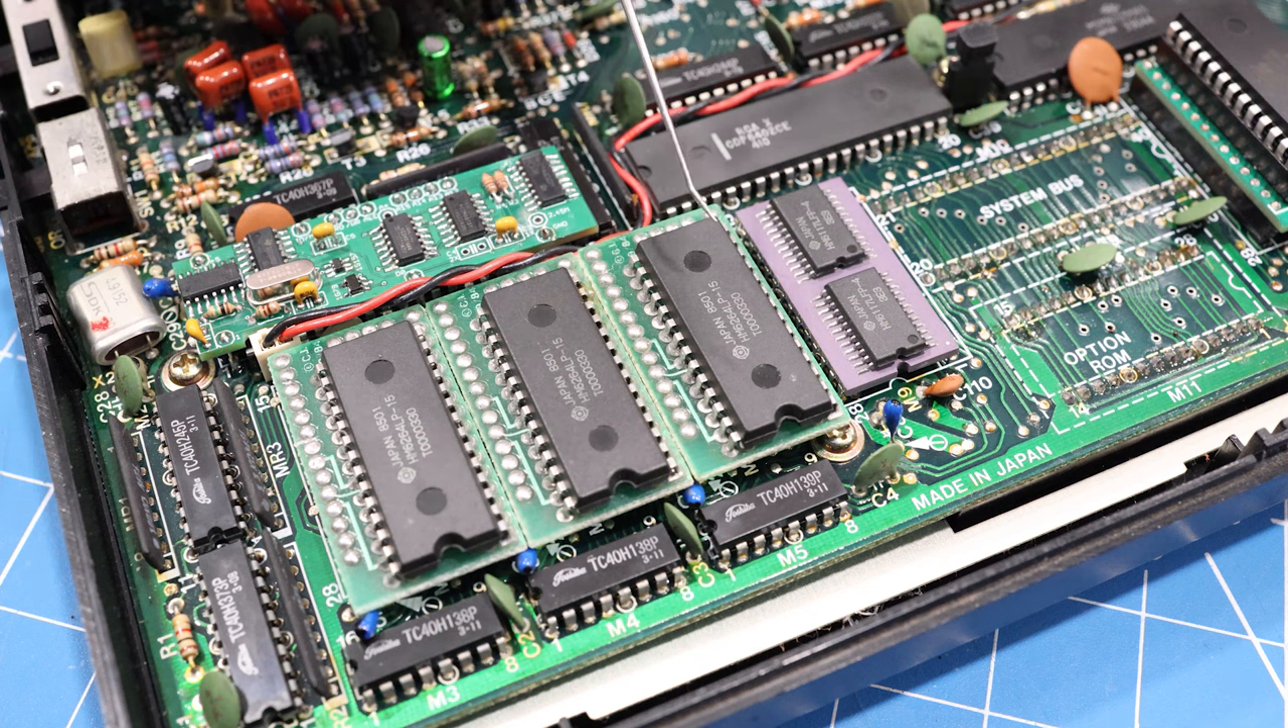You'll notice that I have all four RAM chips populated in my Model 100, for a total of 32 kilobytes of RAM.